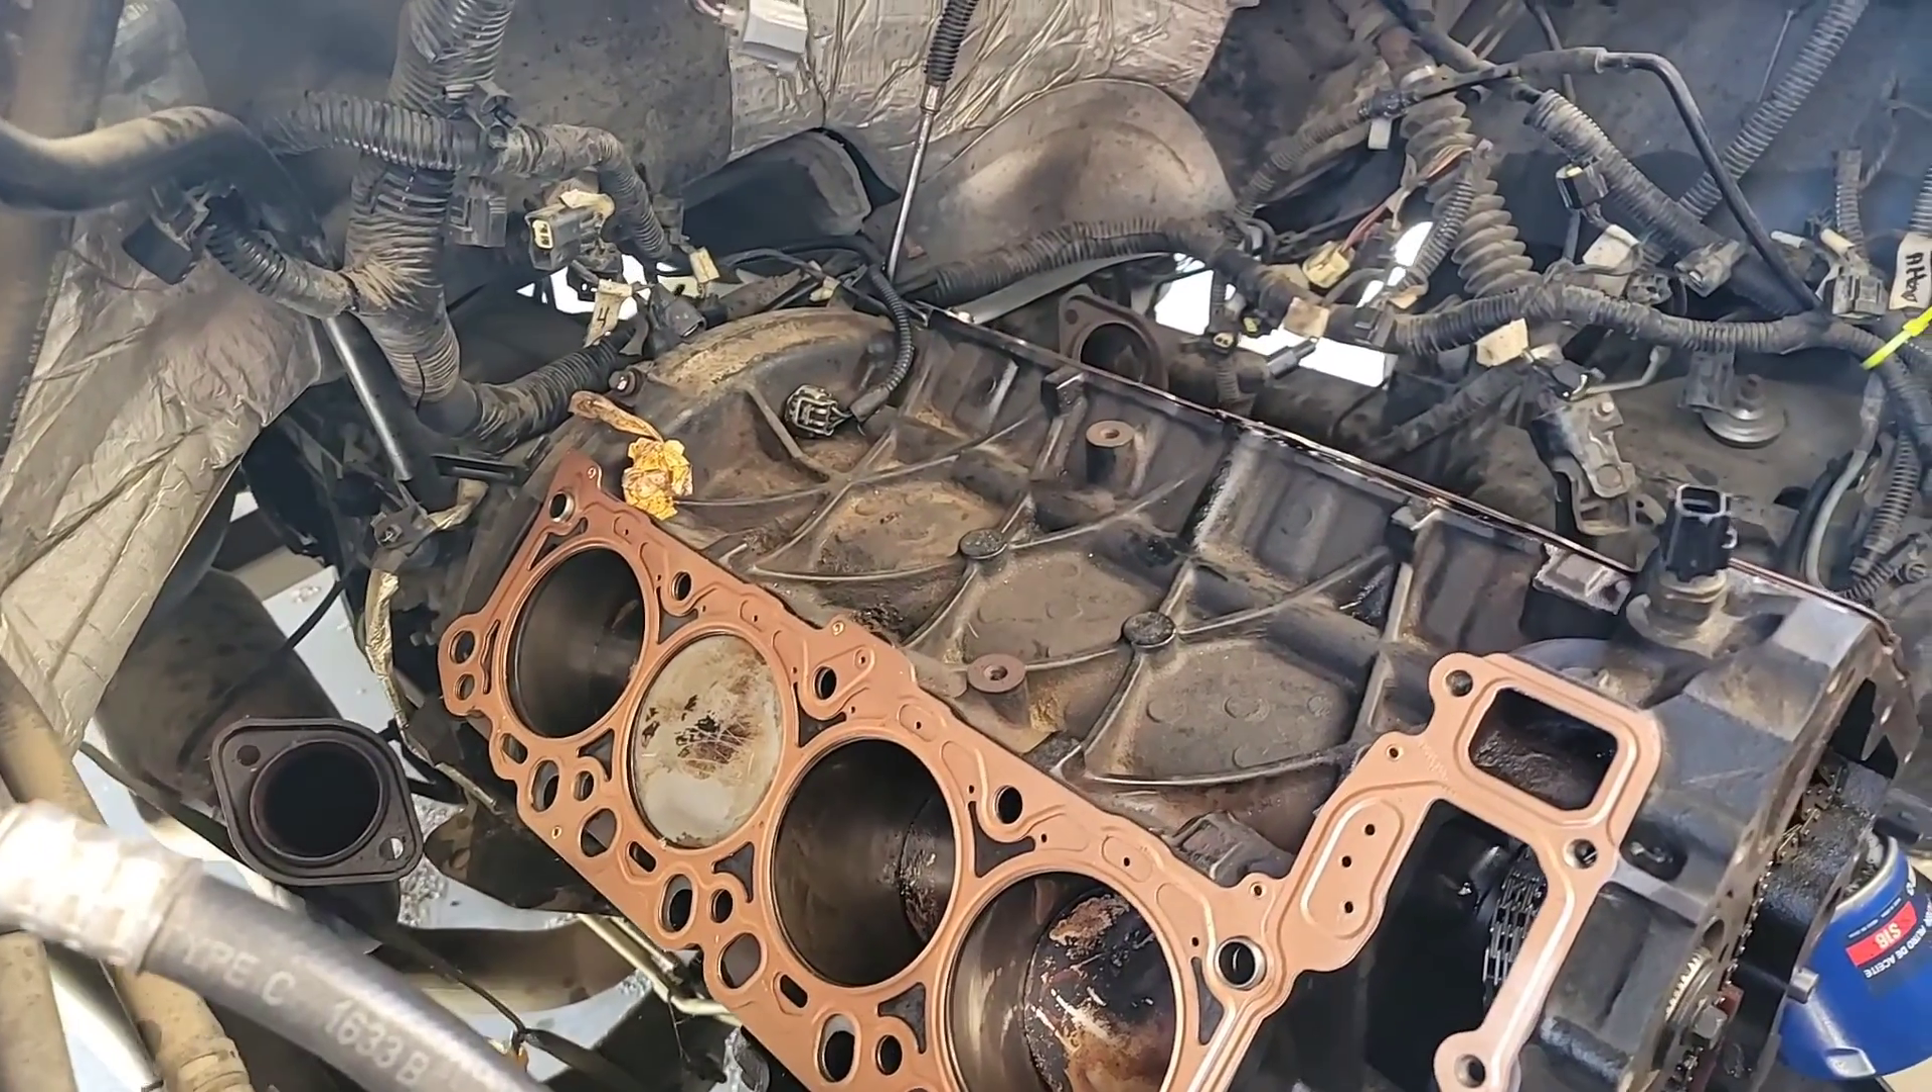Ahí ya pusimos las juntas de la tapa de cilindro.